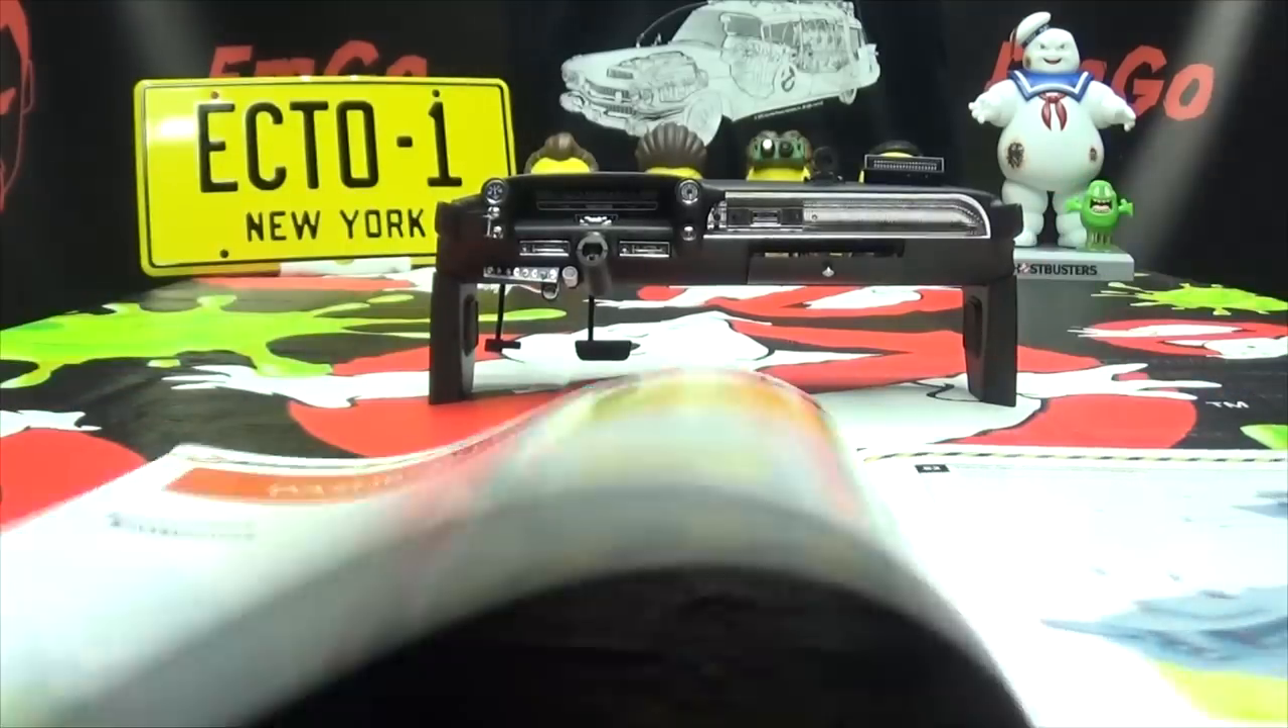The dashboard has some feet it can stand on now.